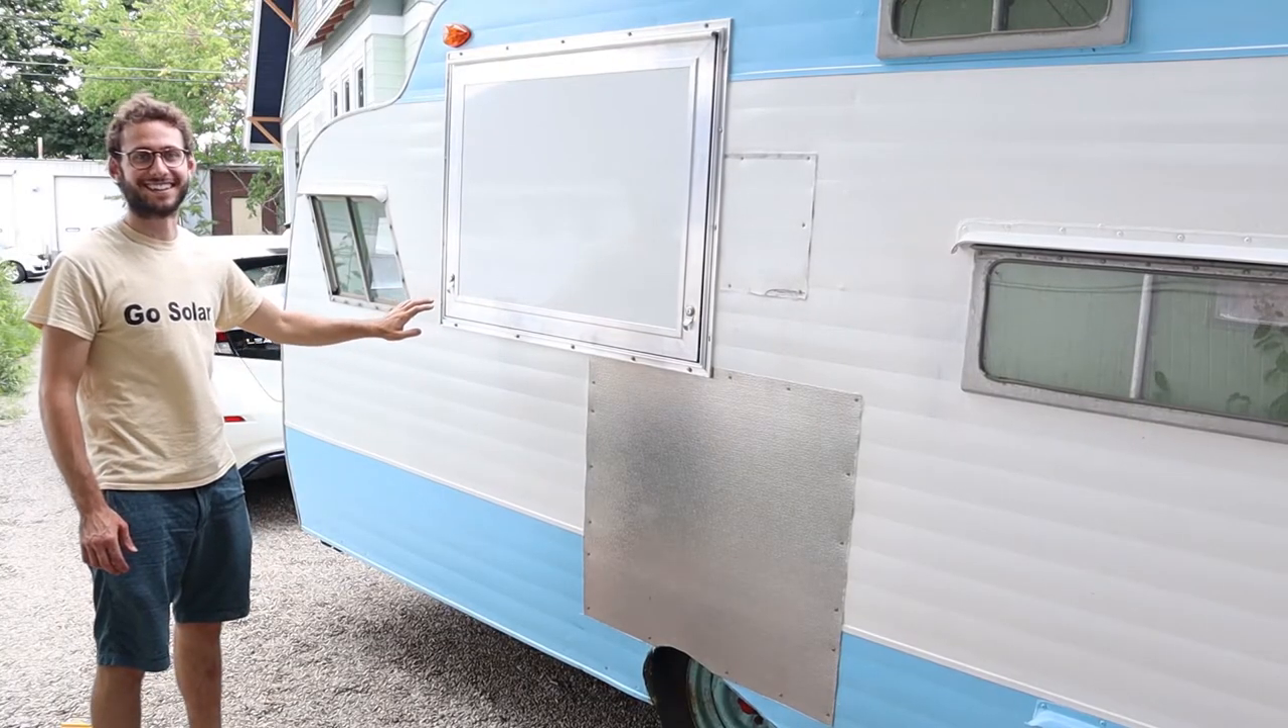The window is in.